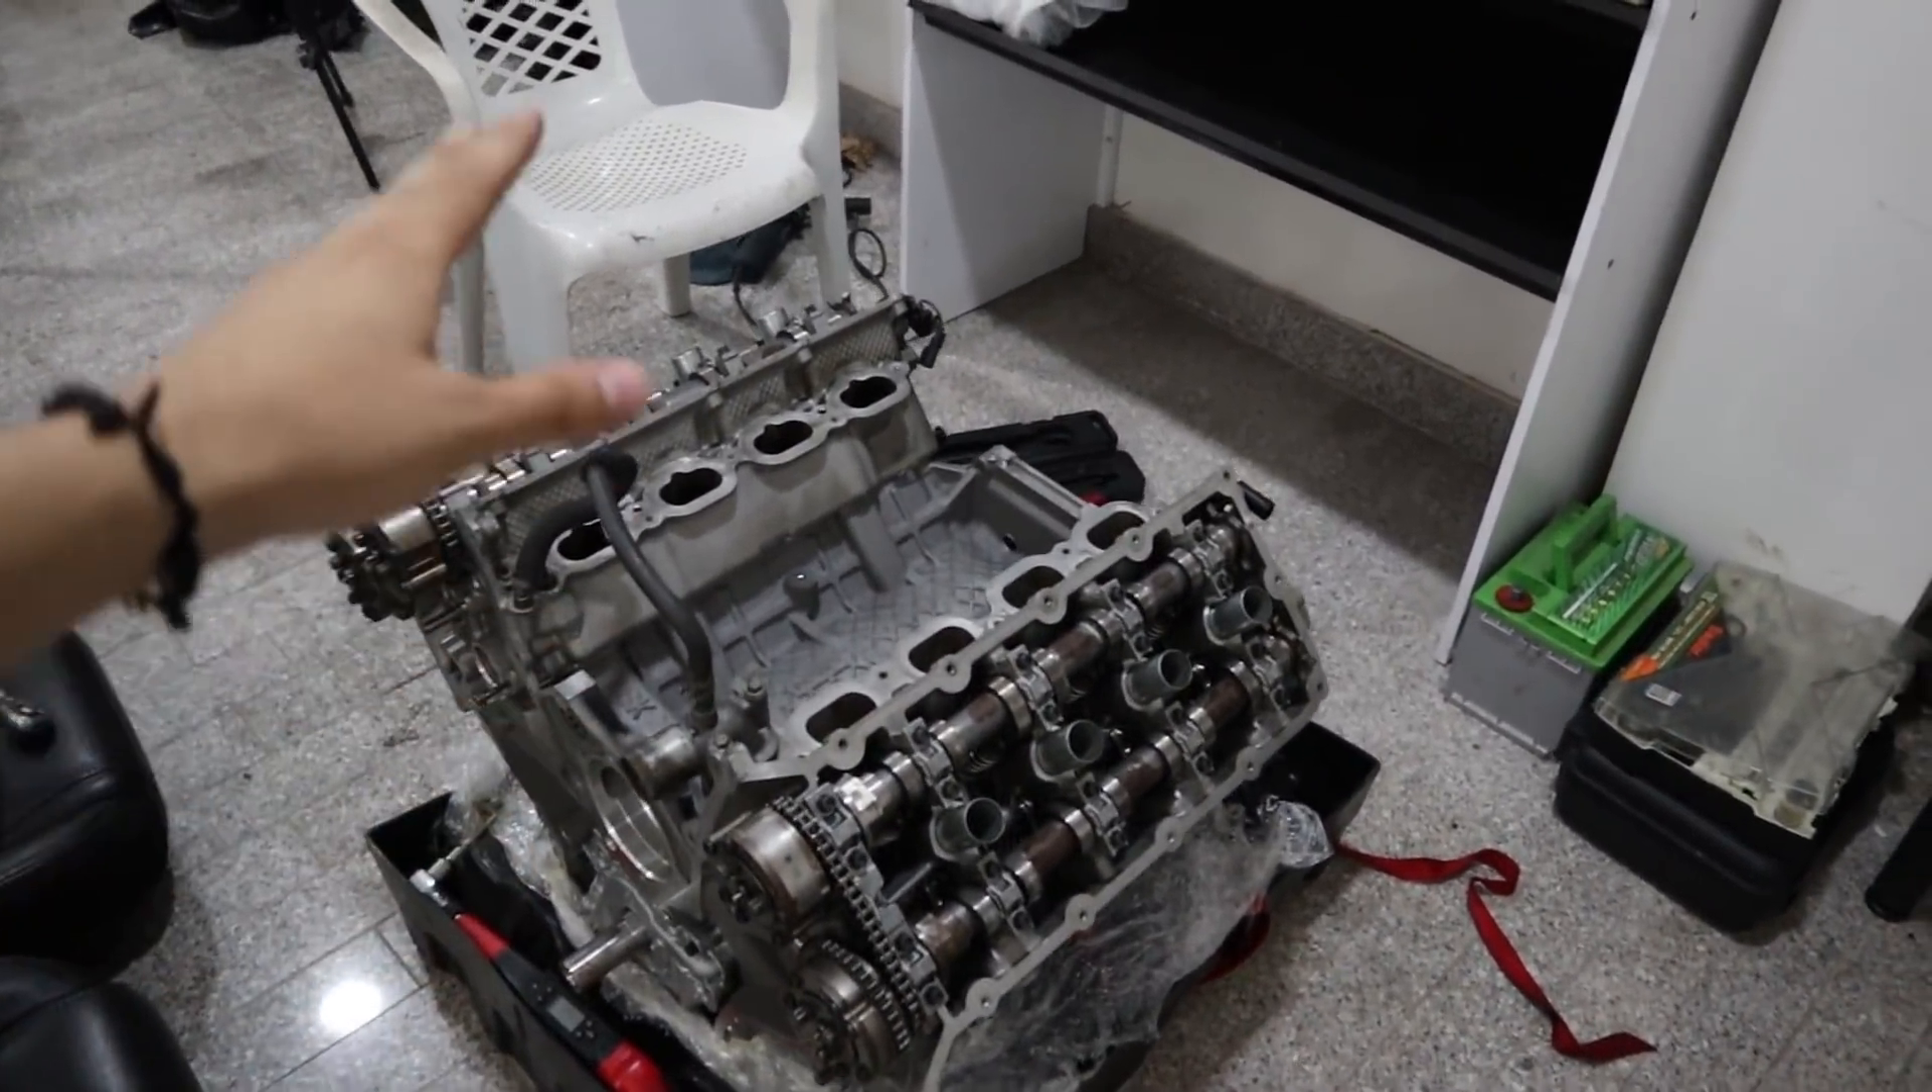Bueno ya por acá tenemos listos los árboles de levas ya colocados.